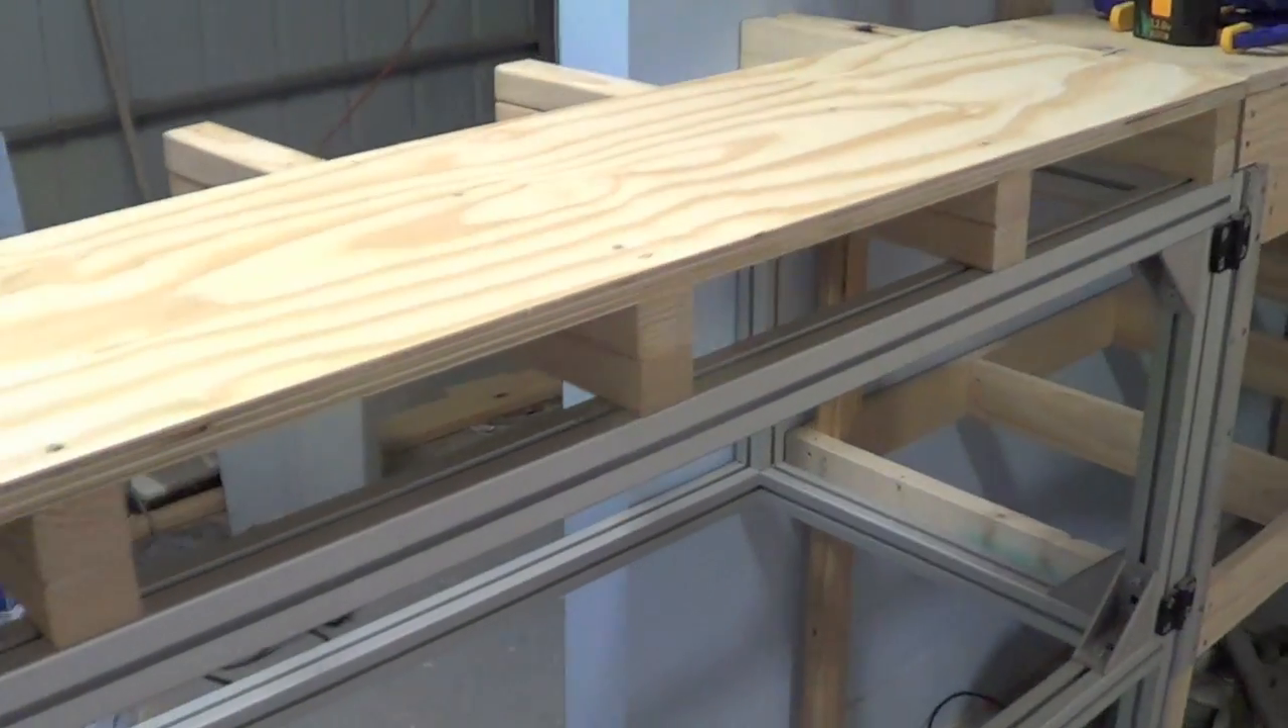I've got the second level board down now.